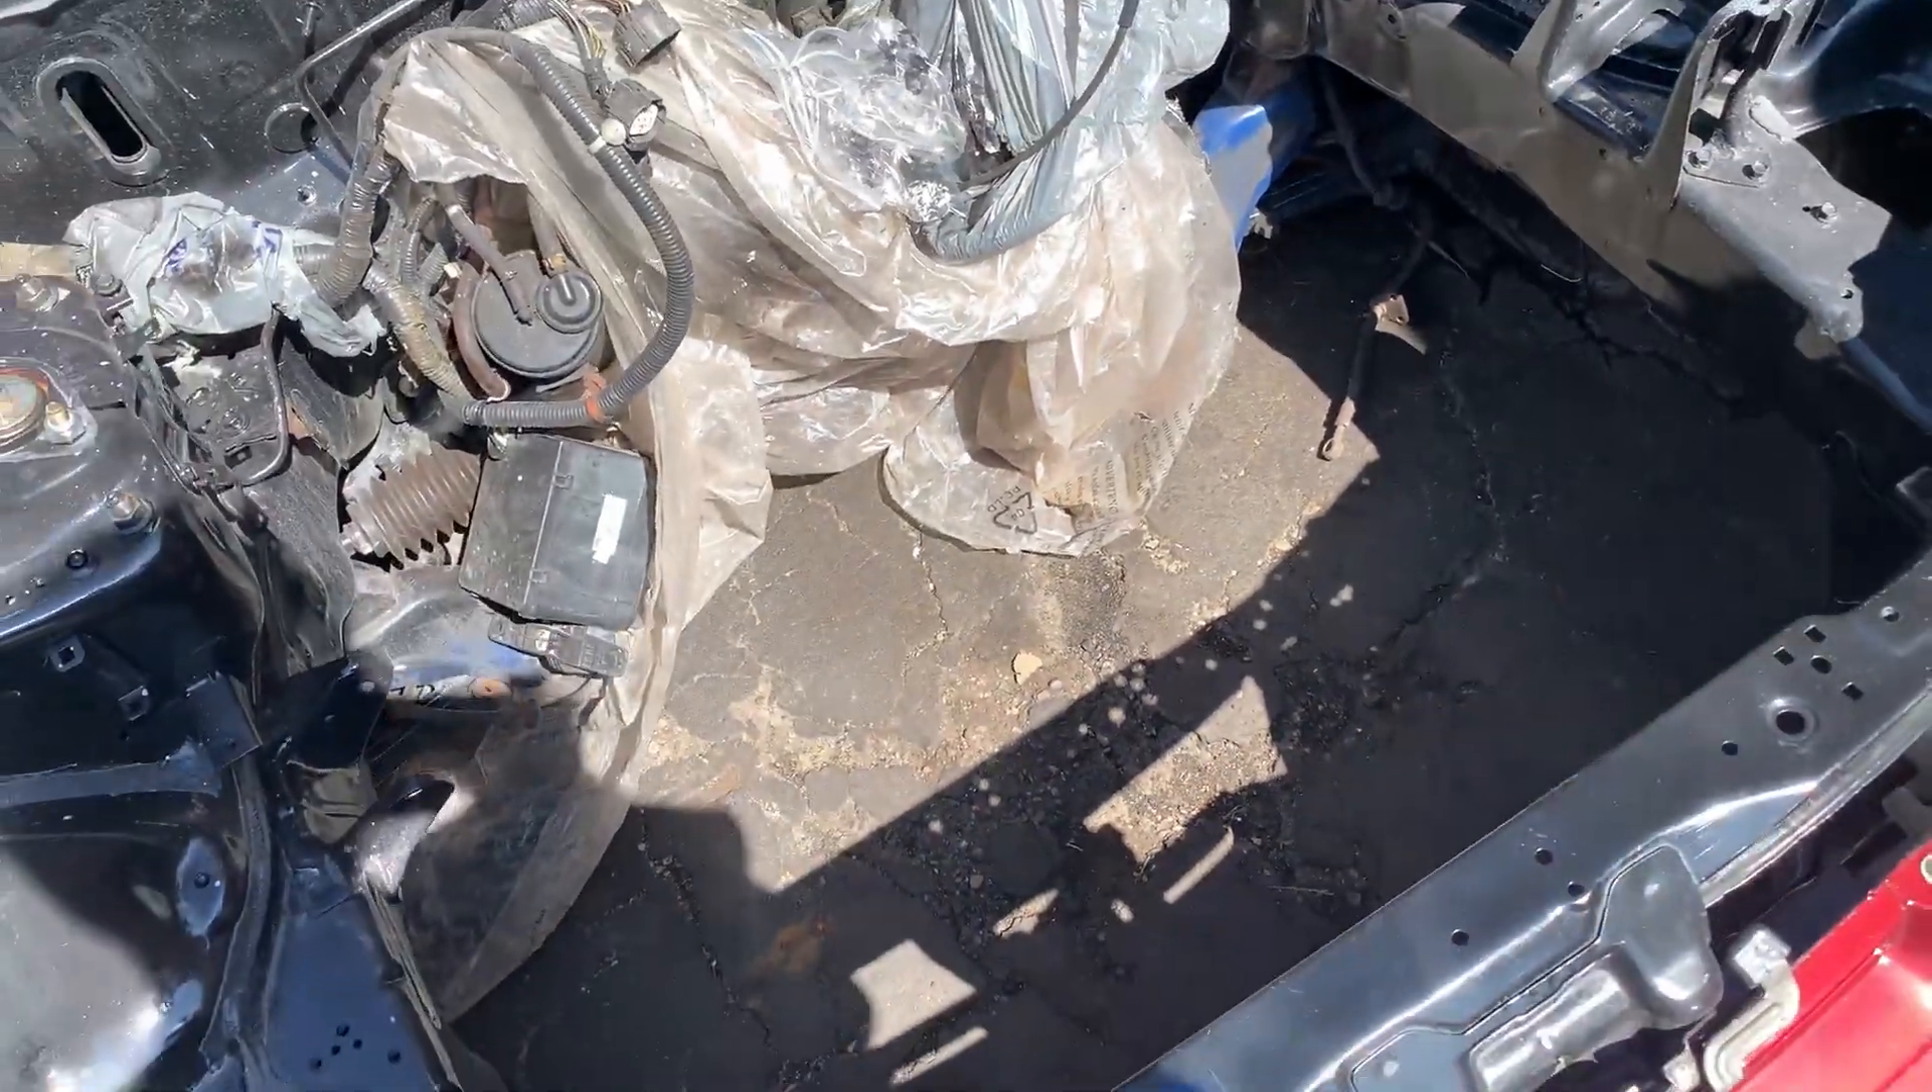Next obviously we're missing the engine.